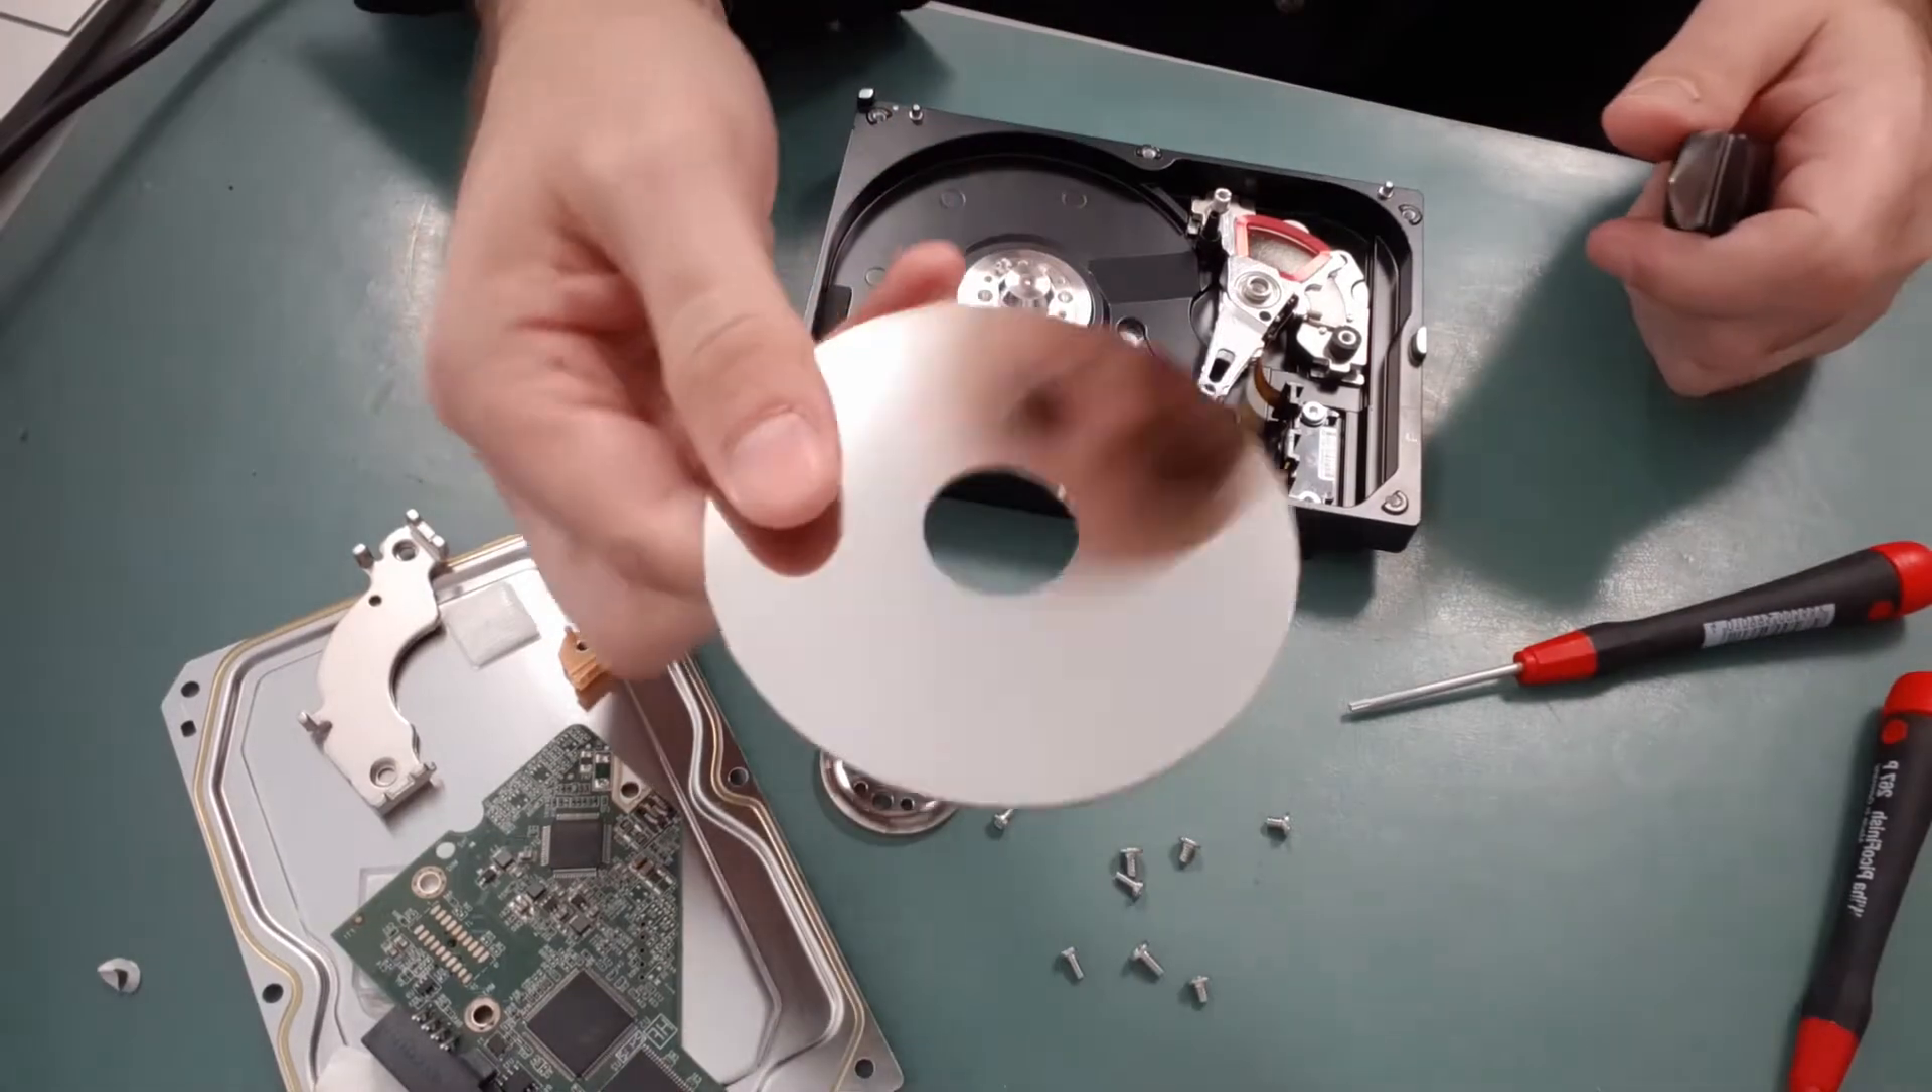Now I can remove the disc platter fairly easily as the head is not really in the way too much and all the screws are removed.